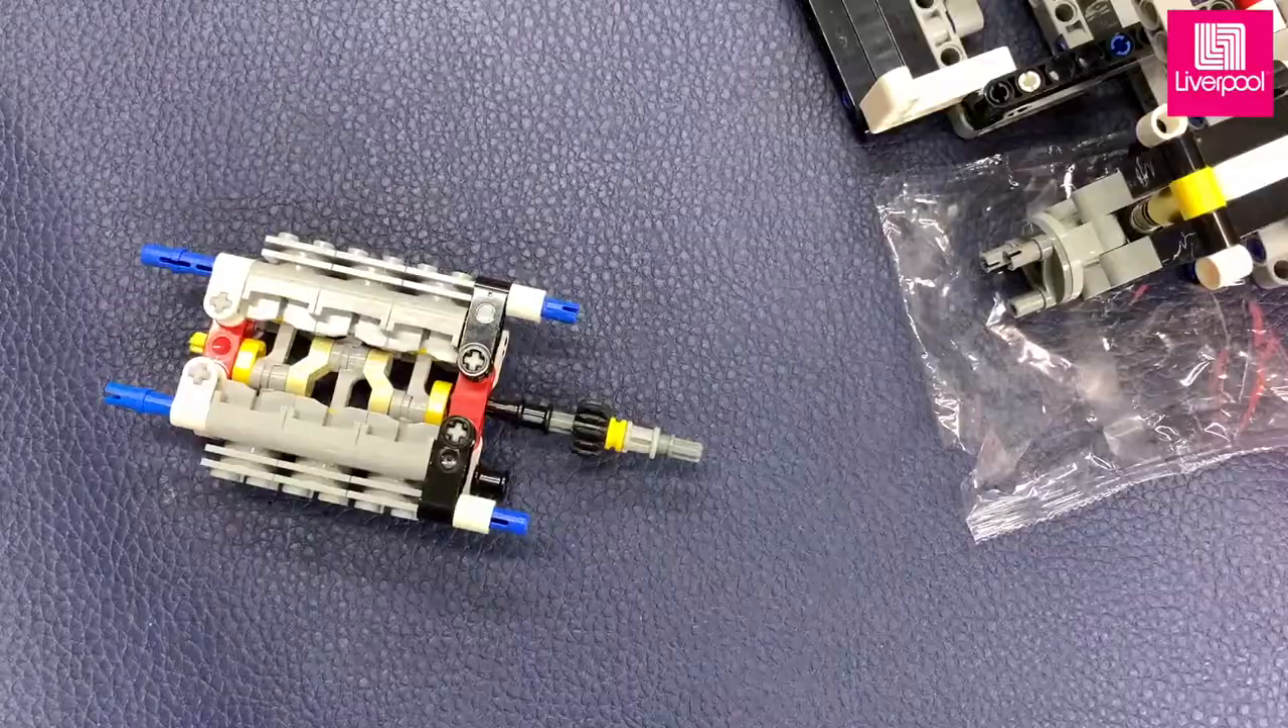Aquí podemos ver ya nuestro motor ensamblado Con todo el movimiento de los pistones.